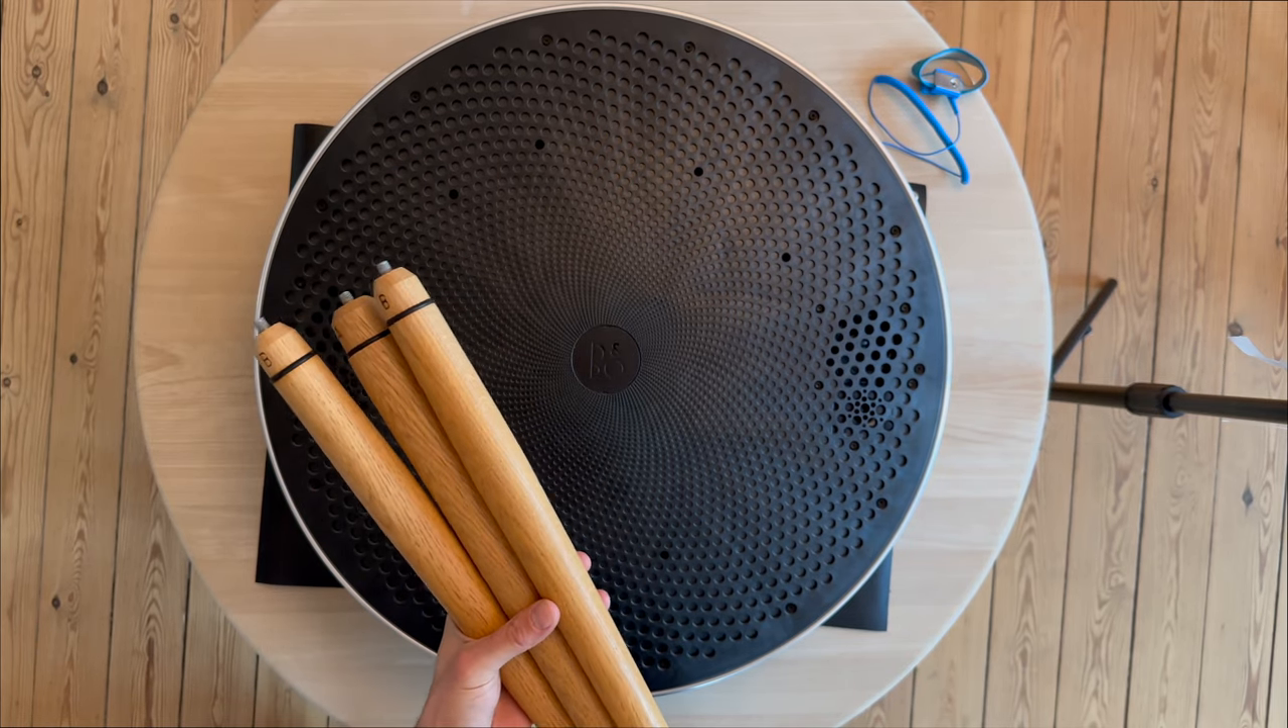So we already have uh removed the legs the red the legs are in very good condition but uh it's very old it has some marks but uh yeah so we're gonna put this legs away.